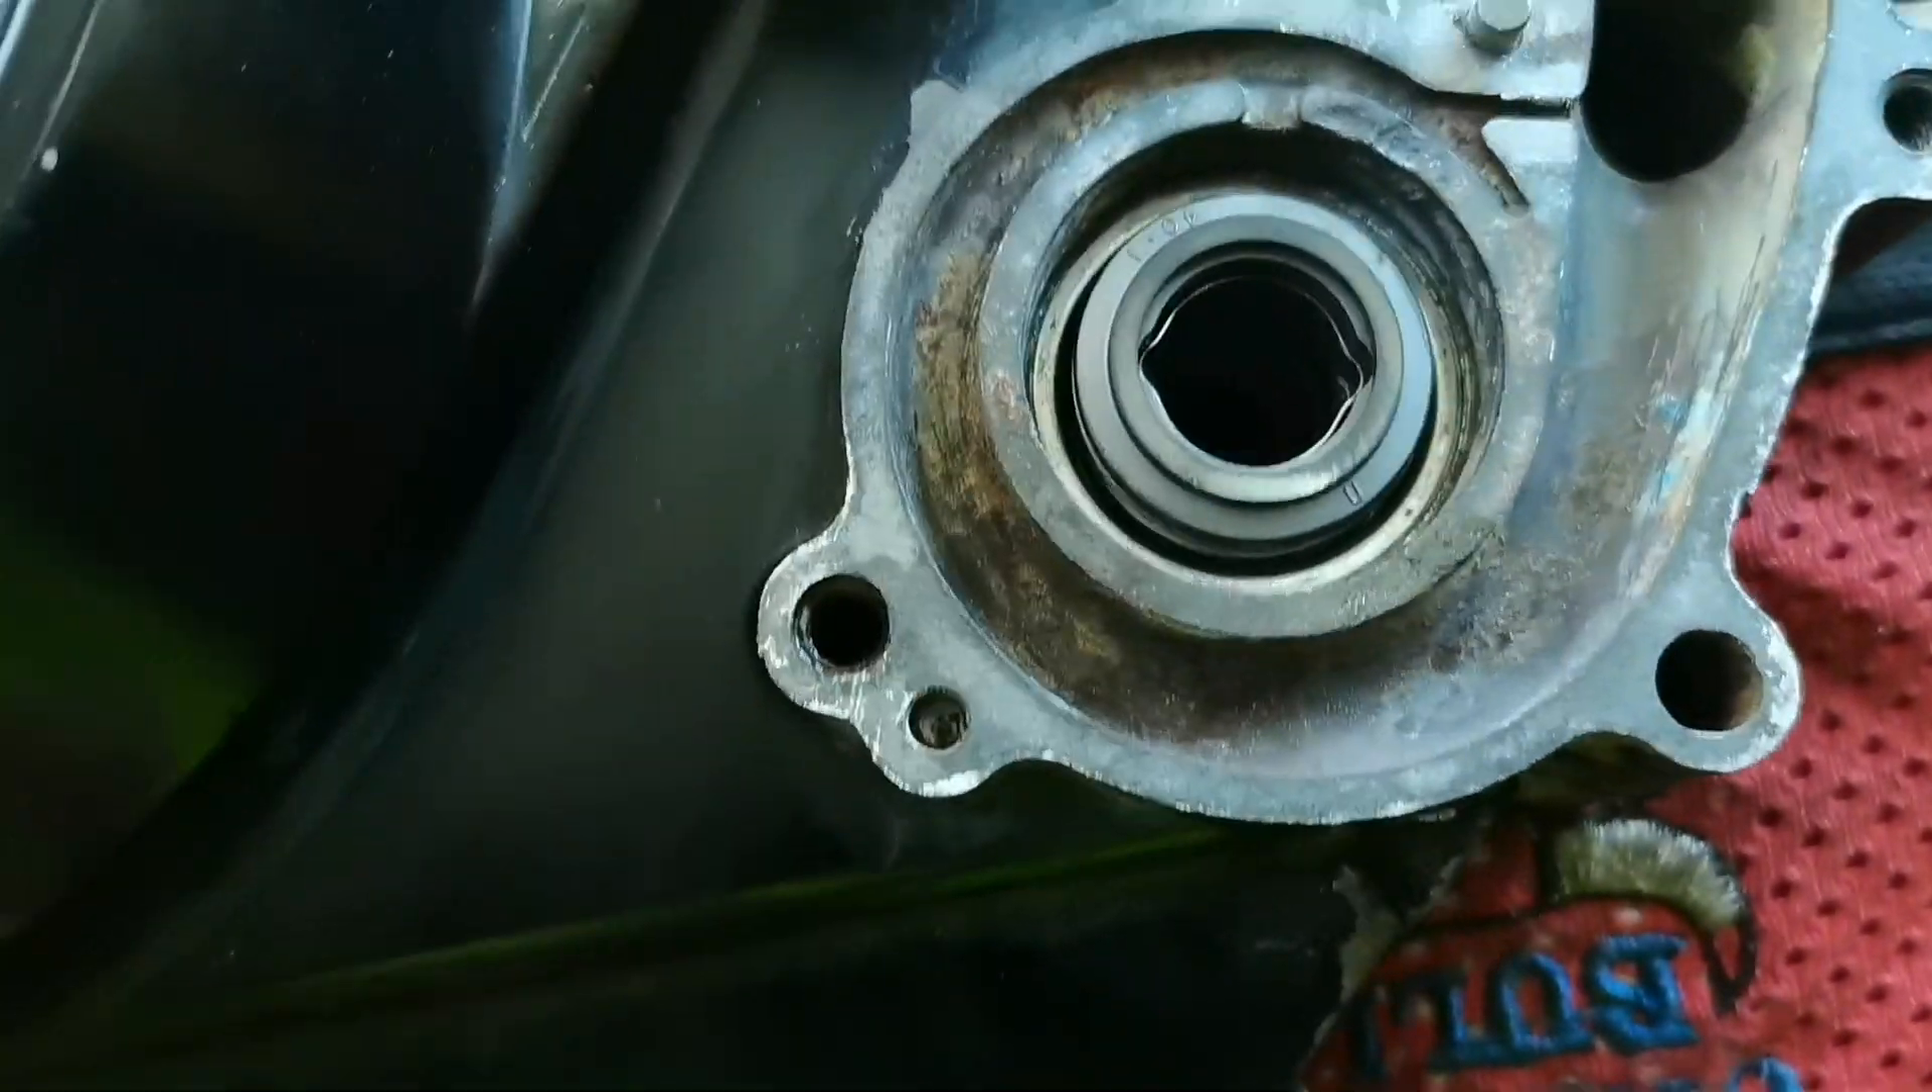Nah untuk Sil water pump Sudah kepasang ya.